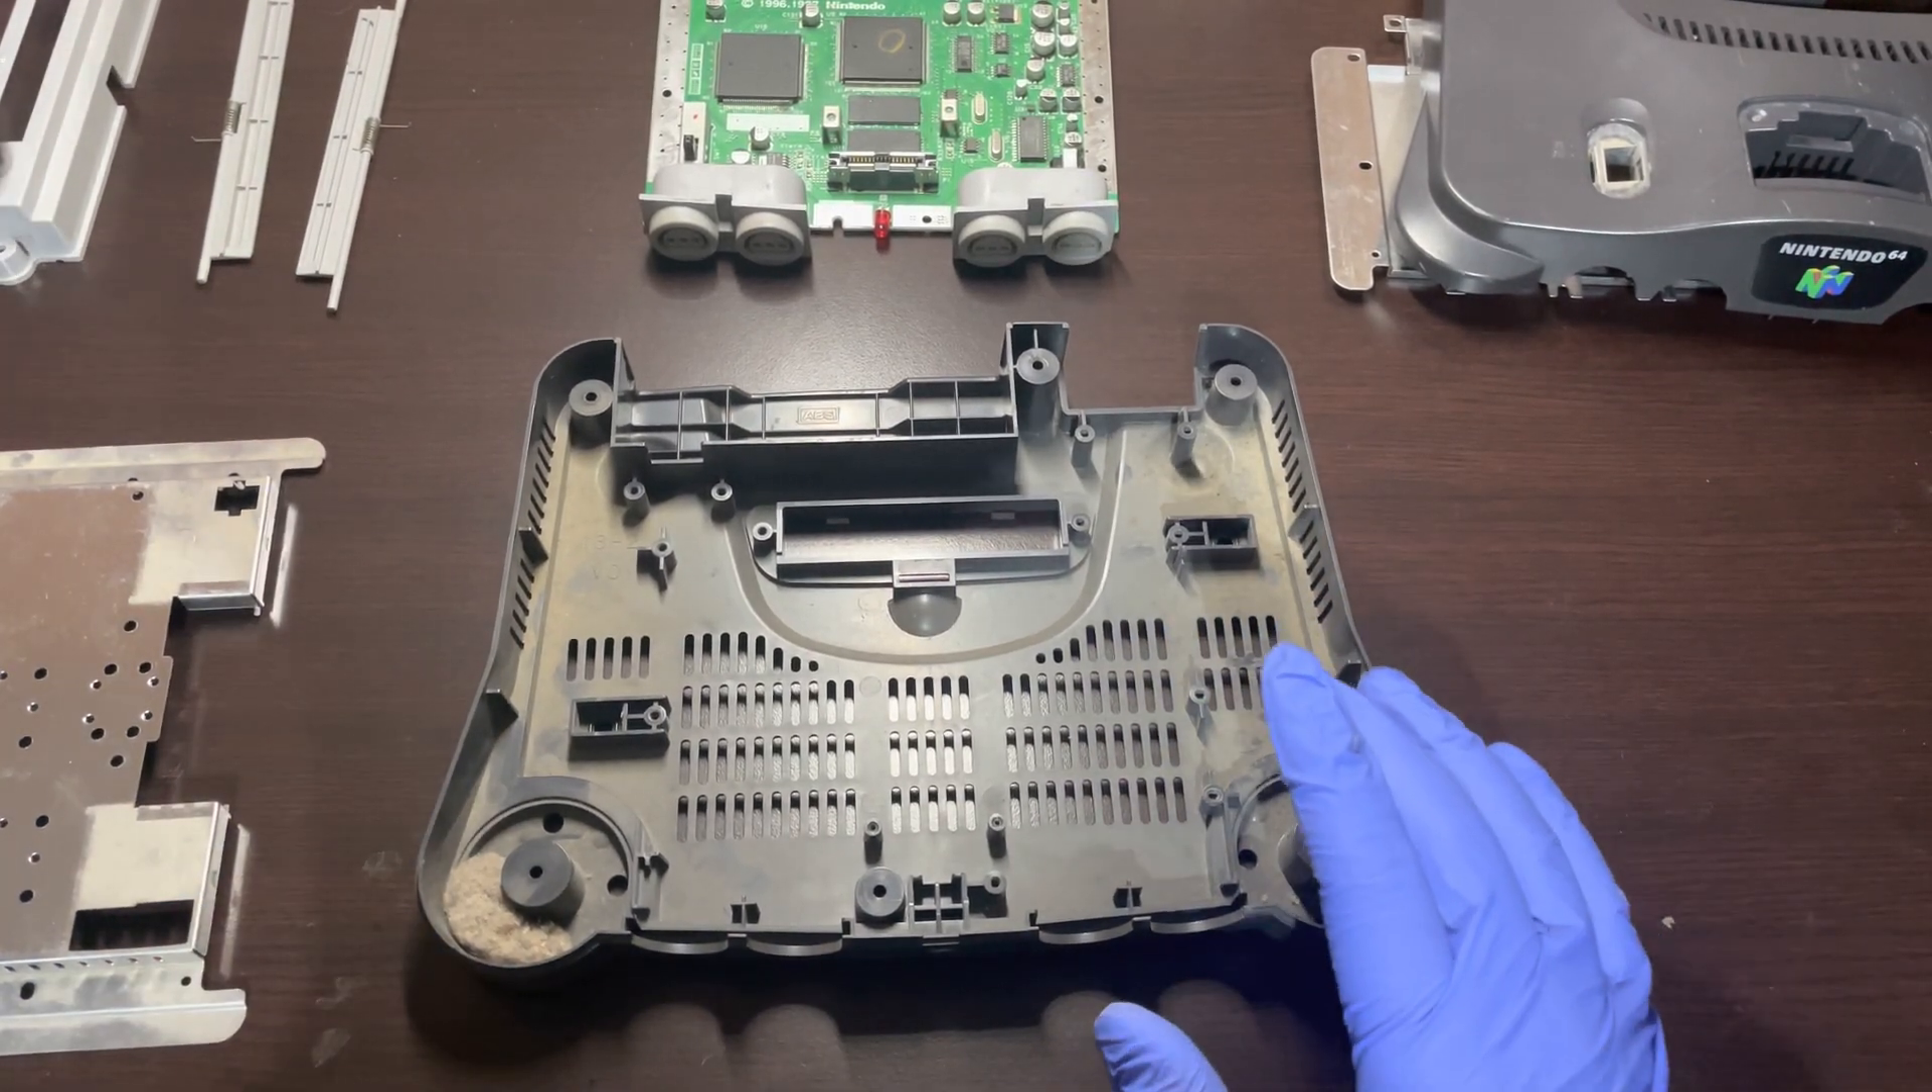Now that all the components have been removed, the next step will be to get everything cleaned out.